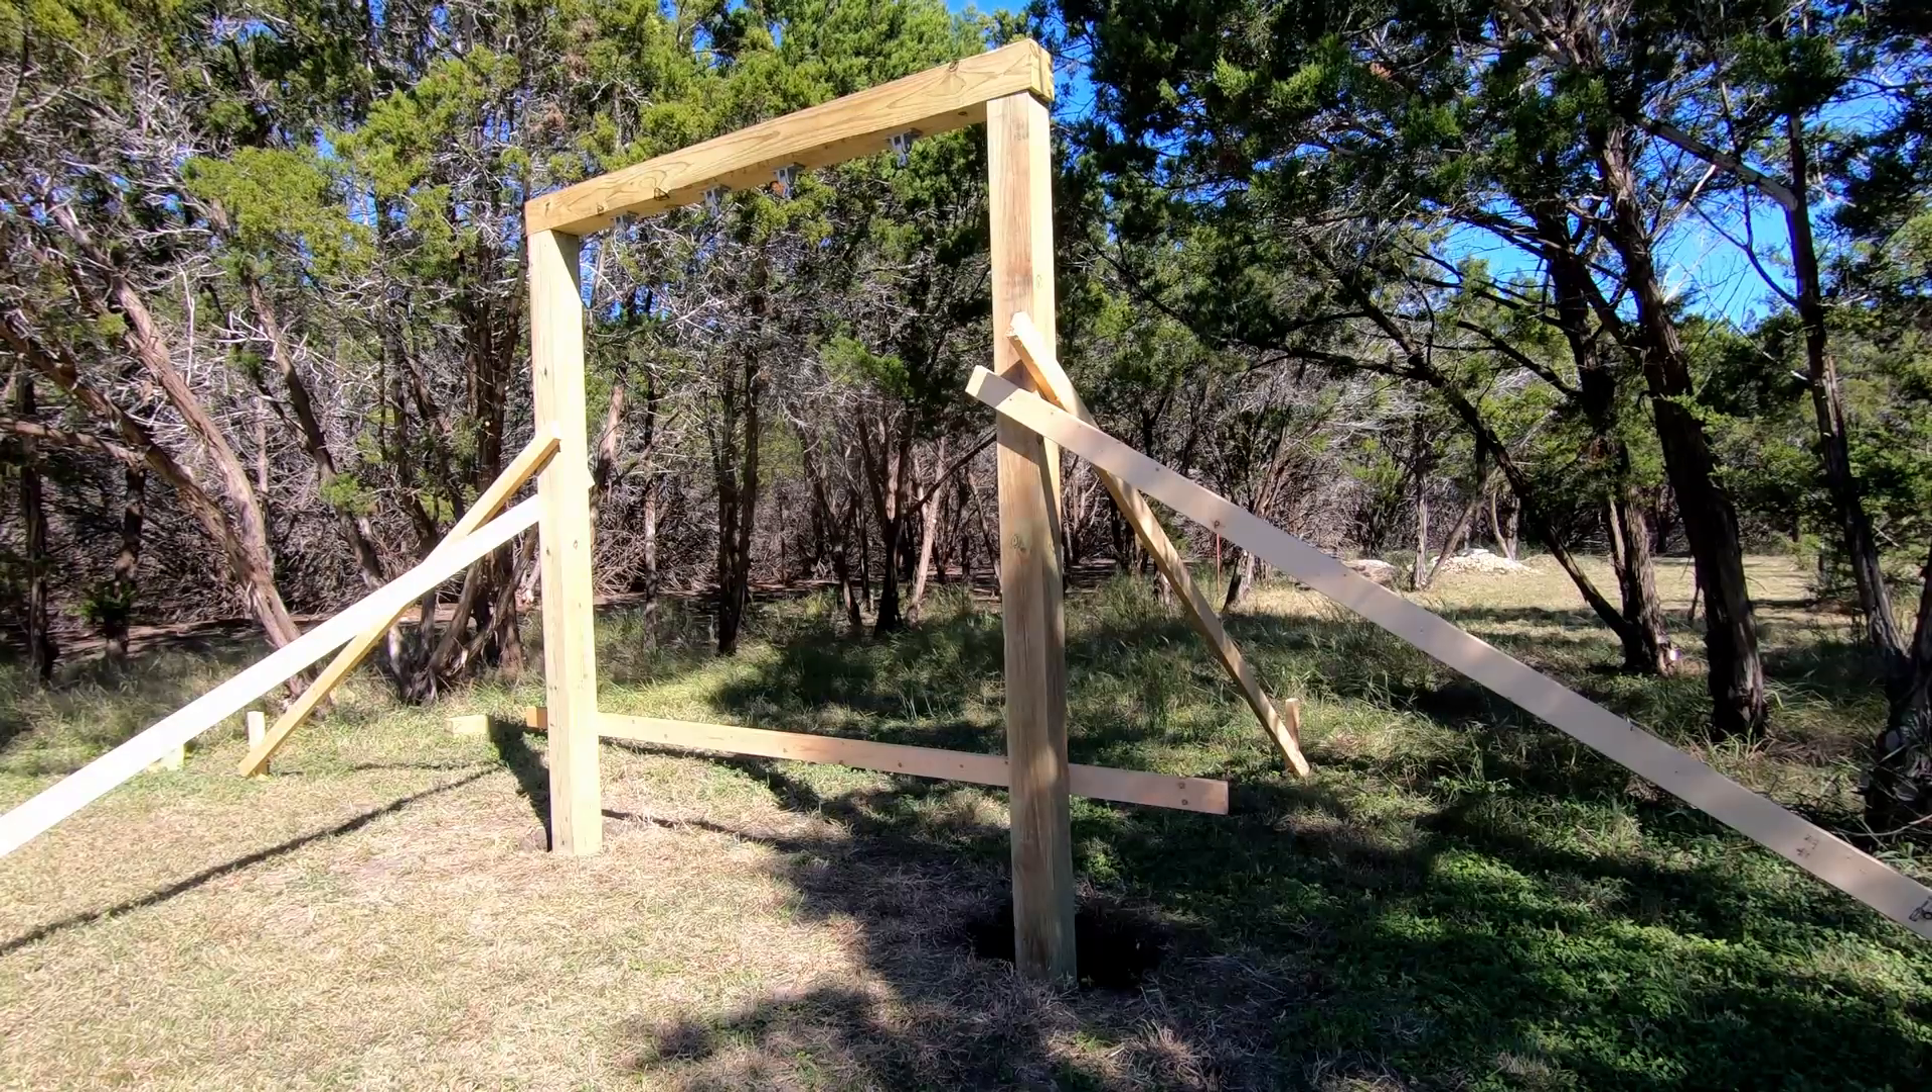I got the swing set stood up and braced to the ground now i just need to drive the rebar into the rock slab in the holes that i drilled previously.